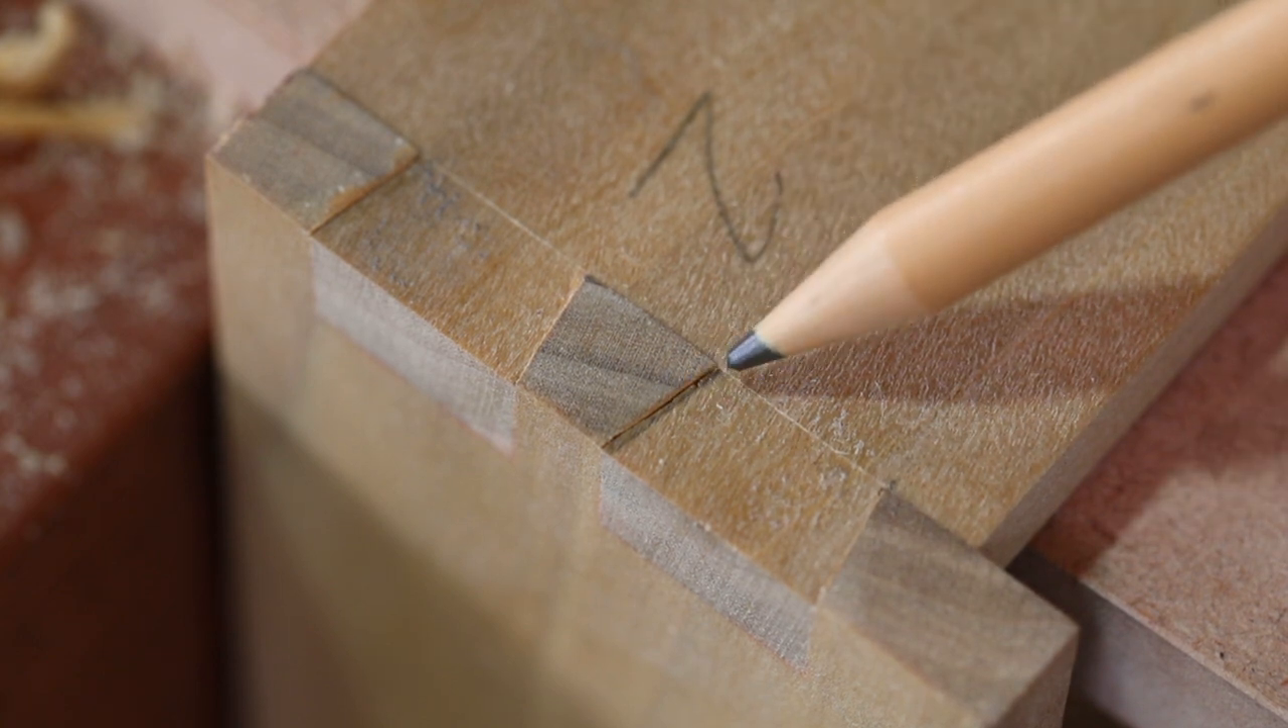You can see on the side of this tail, there's a tiny gap there, which I'm not too happy with, and I'd like to try and disguise that.